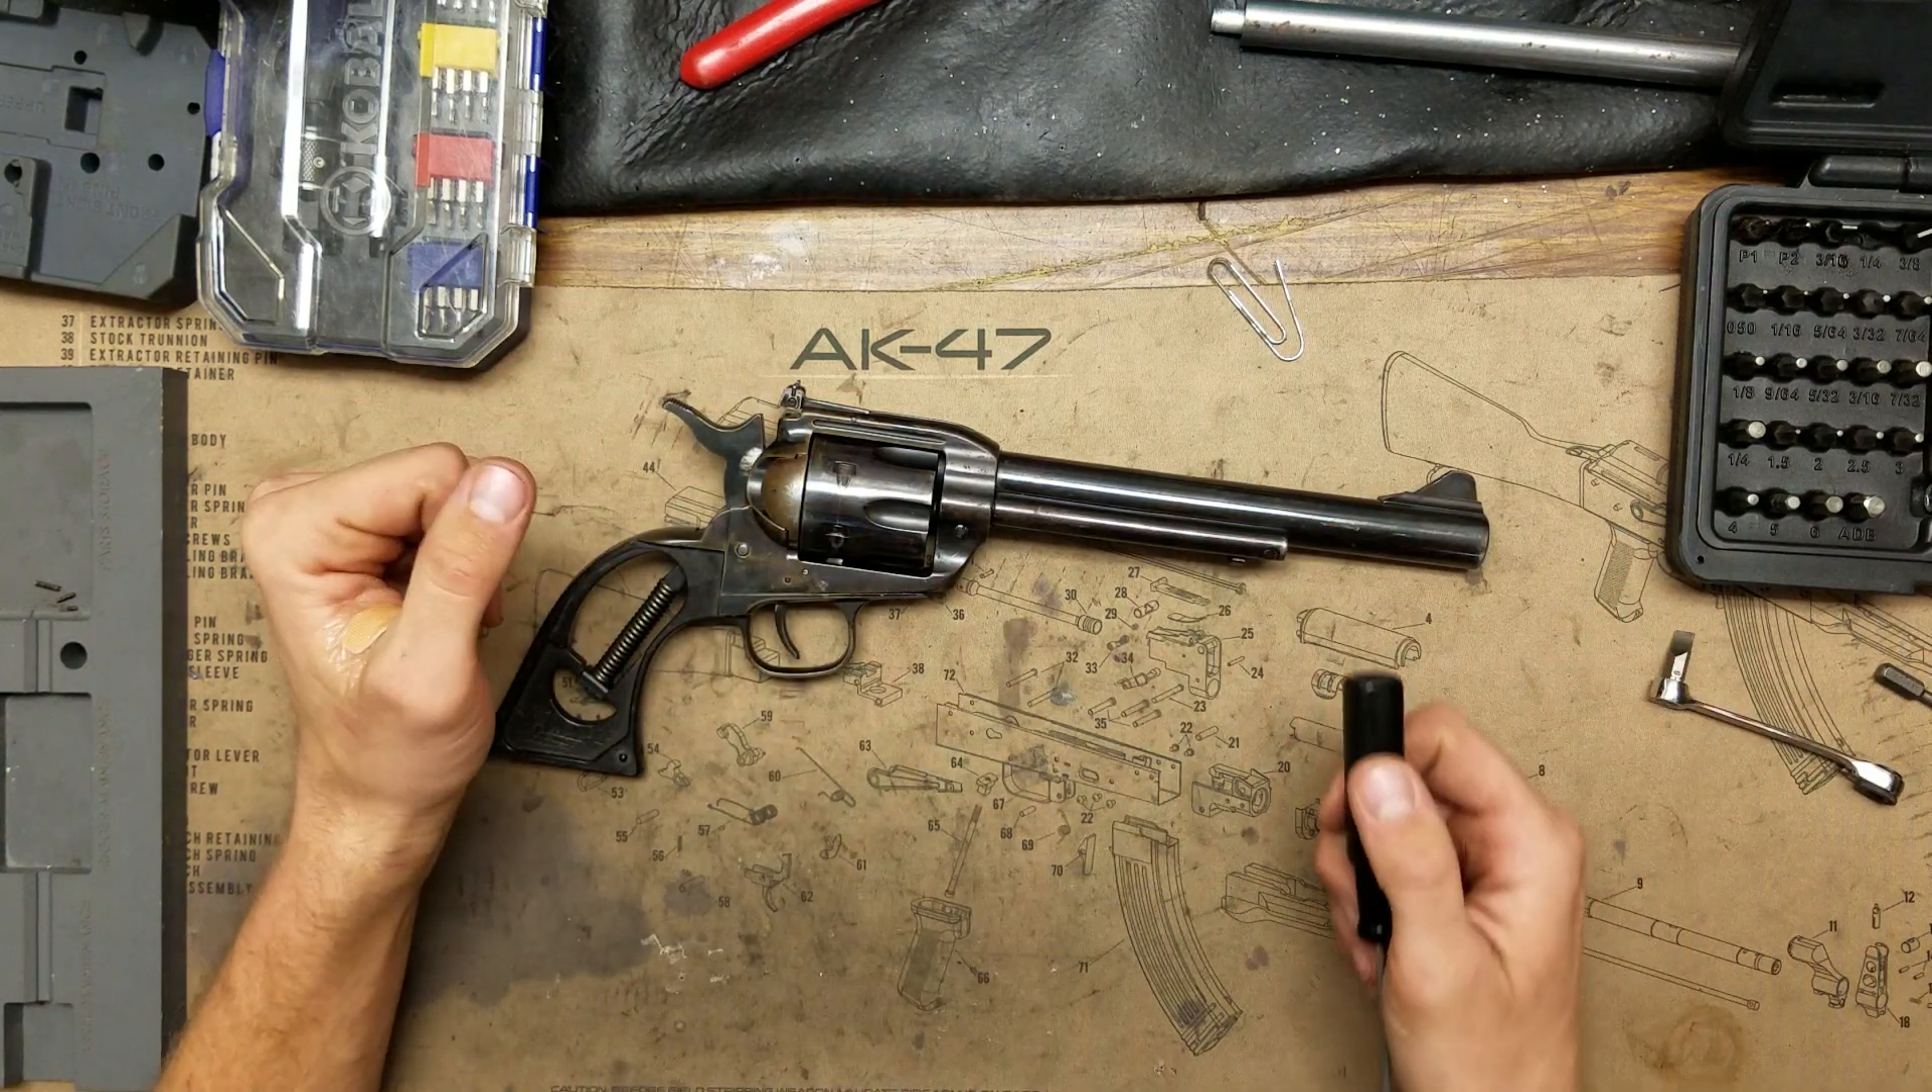So we've got the grip off.